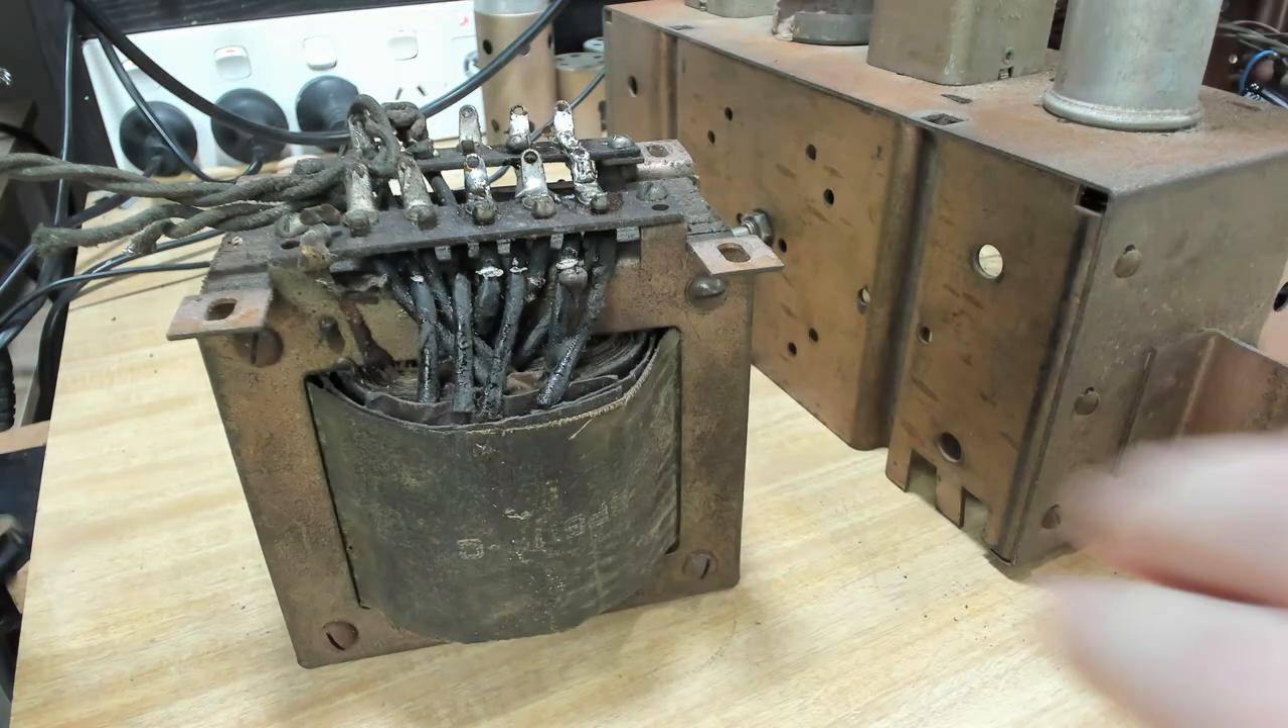Okay, transformer's out, and that came out very easily.